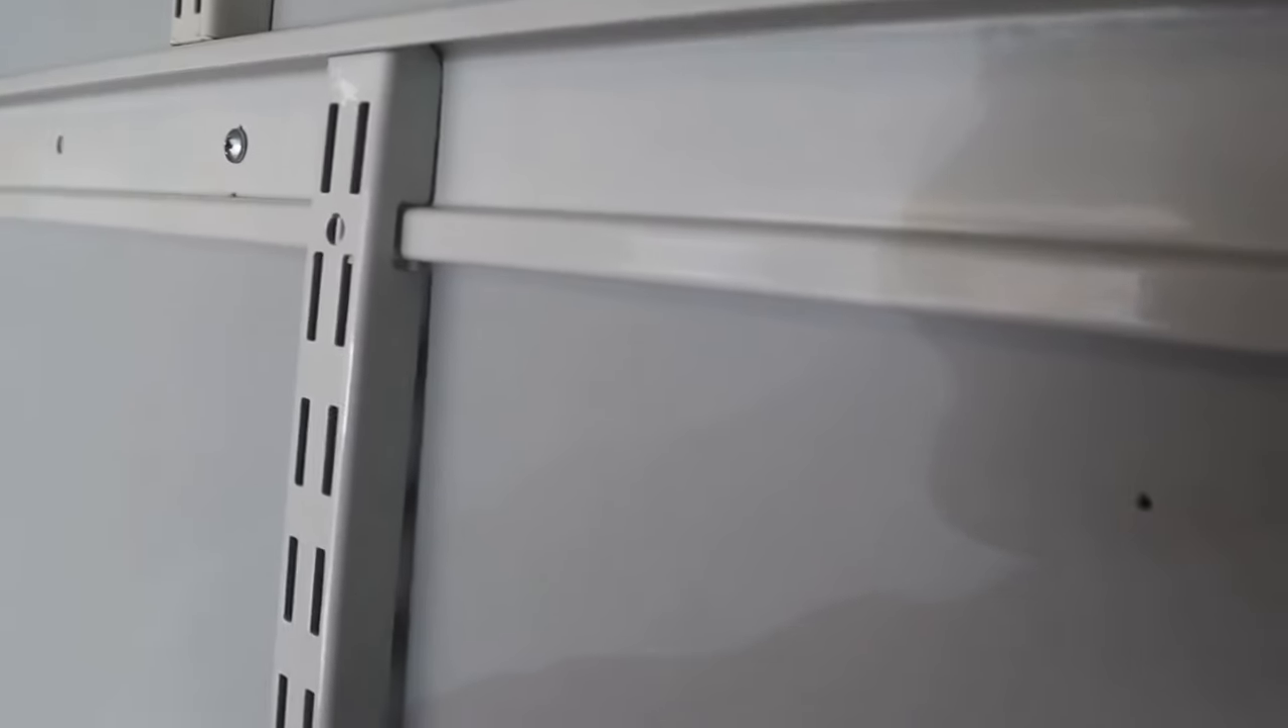So, the vertical rails pop right into the track, just like that, and they have holes already in them, quarter -inch holes, and I'll be attaching screws.